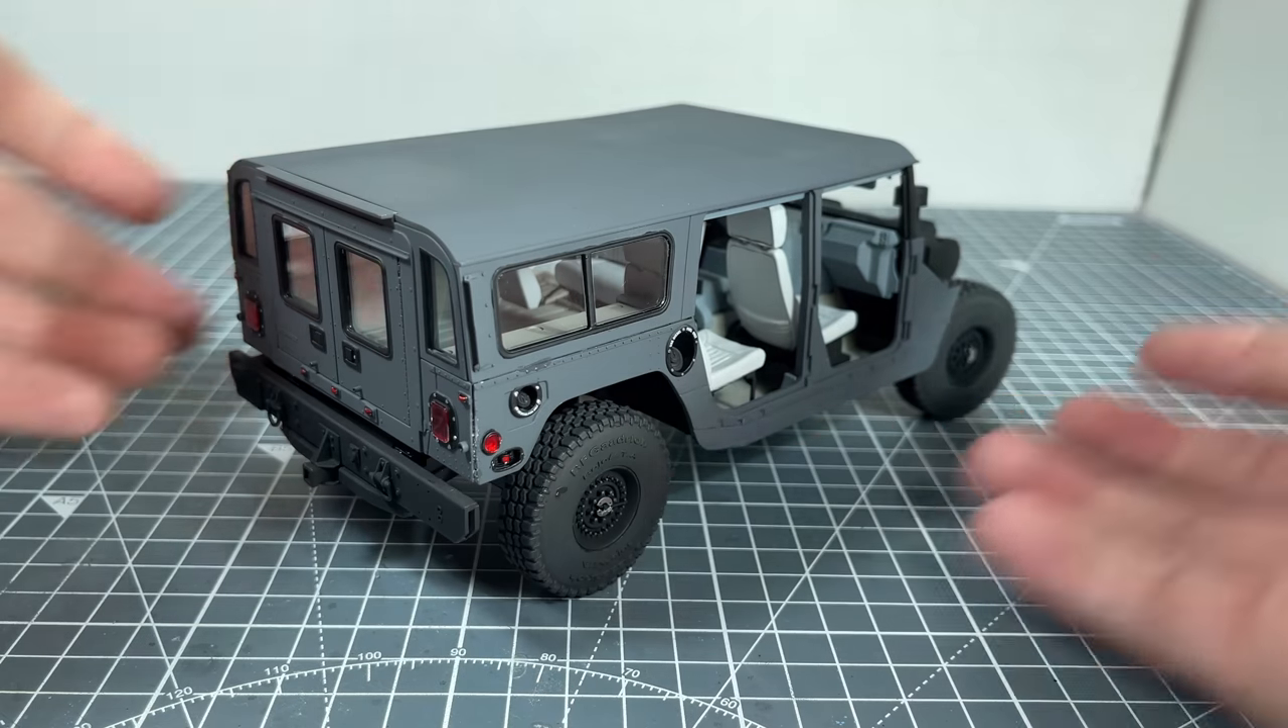There was a little back and forth, but eventually I managed to mount the roof okay, and all the panels lined up.